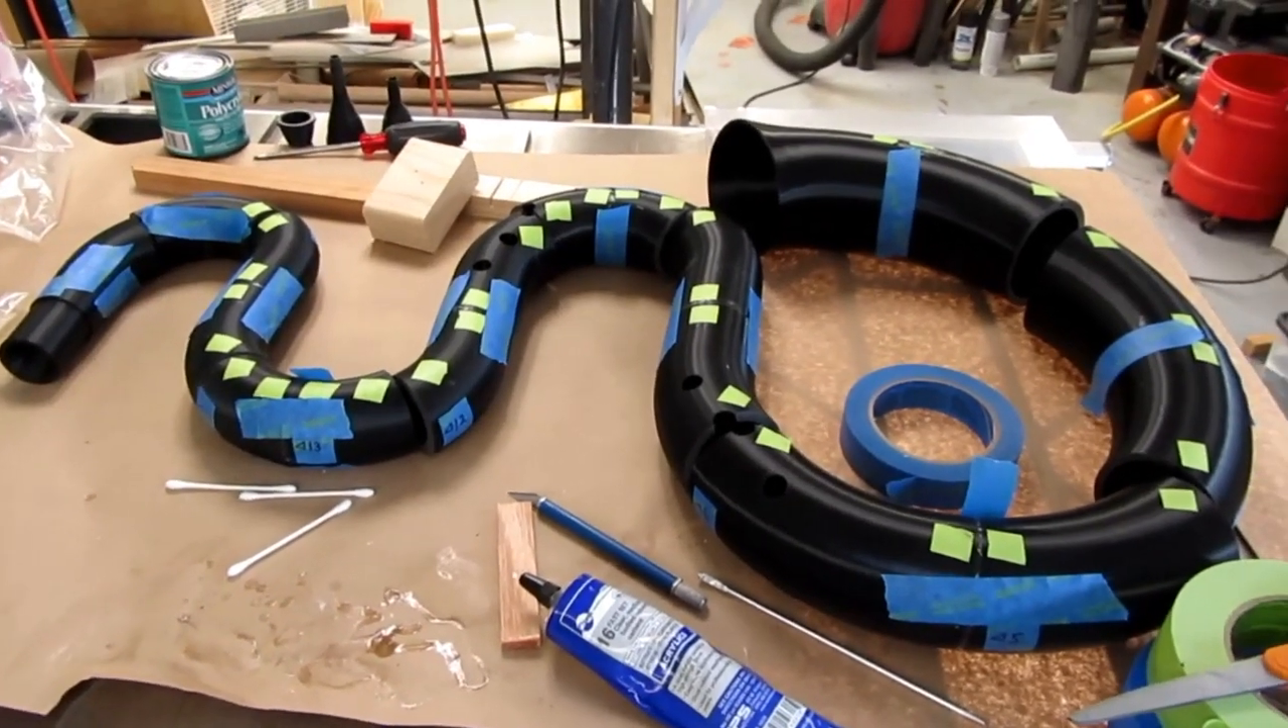All right every other two pieces or every two pieces are now glued together and taped up.